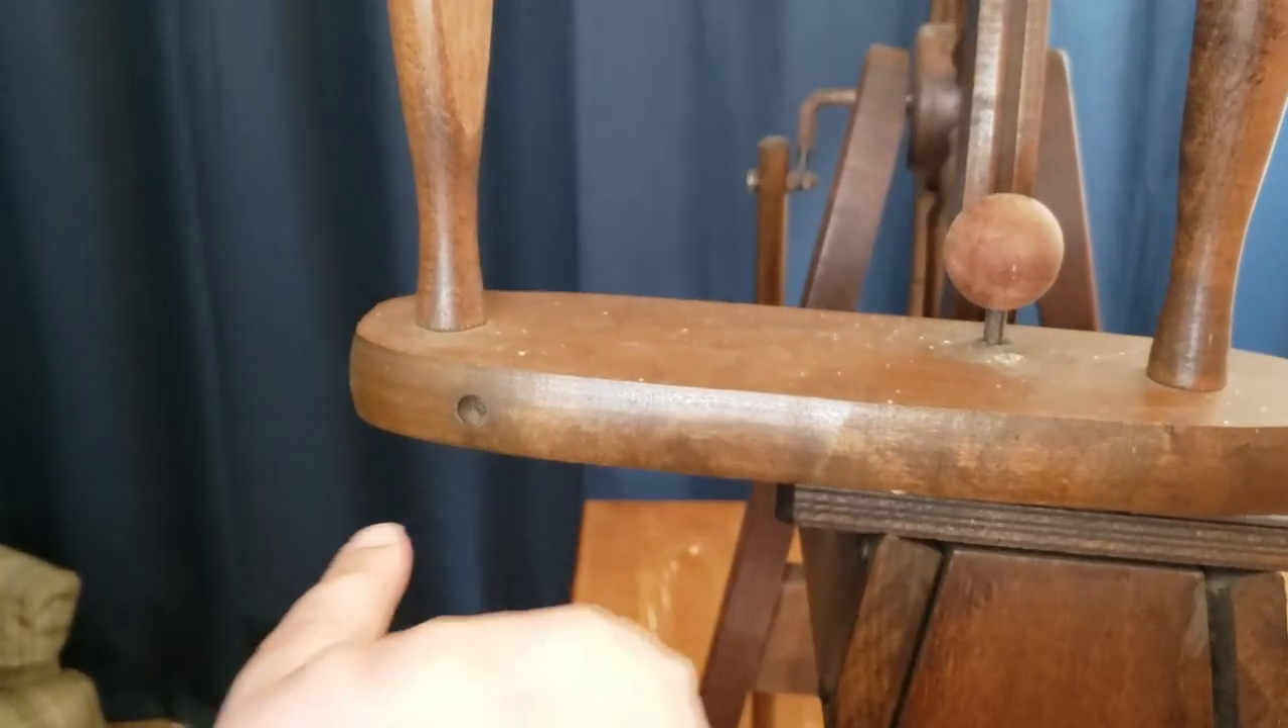This is a flyer lead or scotch tension wheel, and there should be a knob that goes in this hole right here.